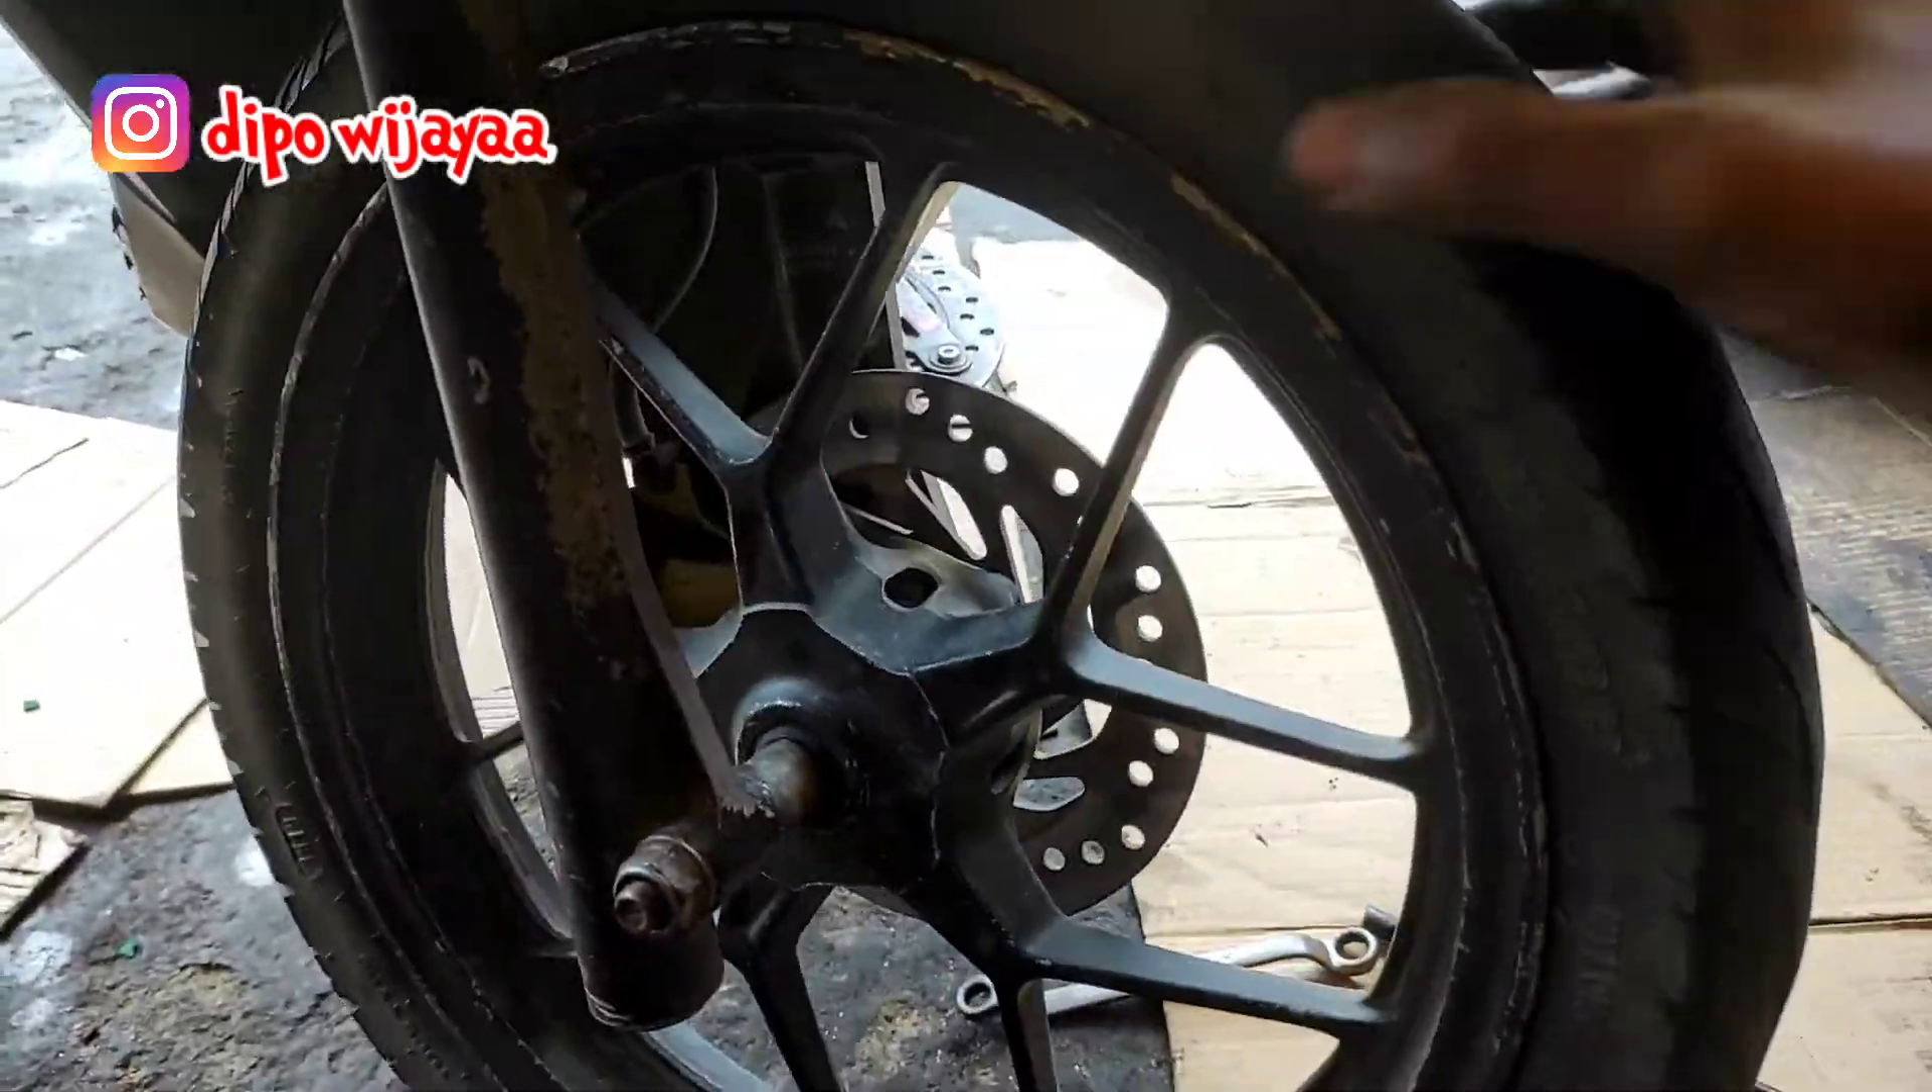Pada bagian roda depan itu sudah terpasang dan sumbu sudah terpasang.